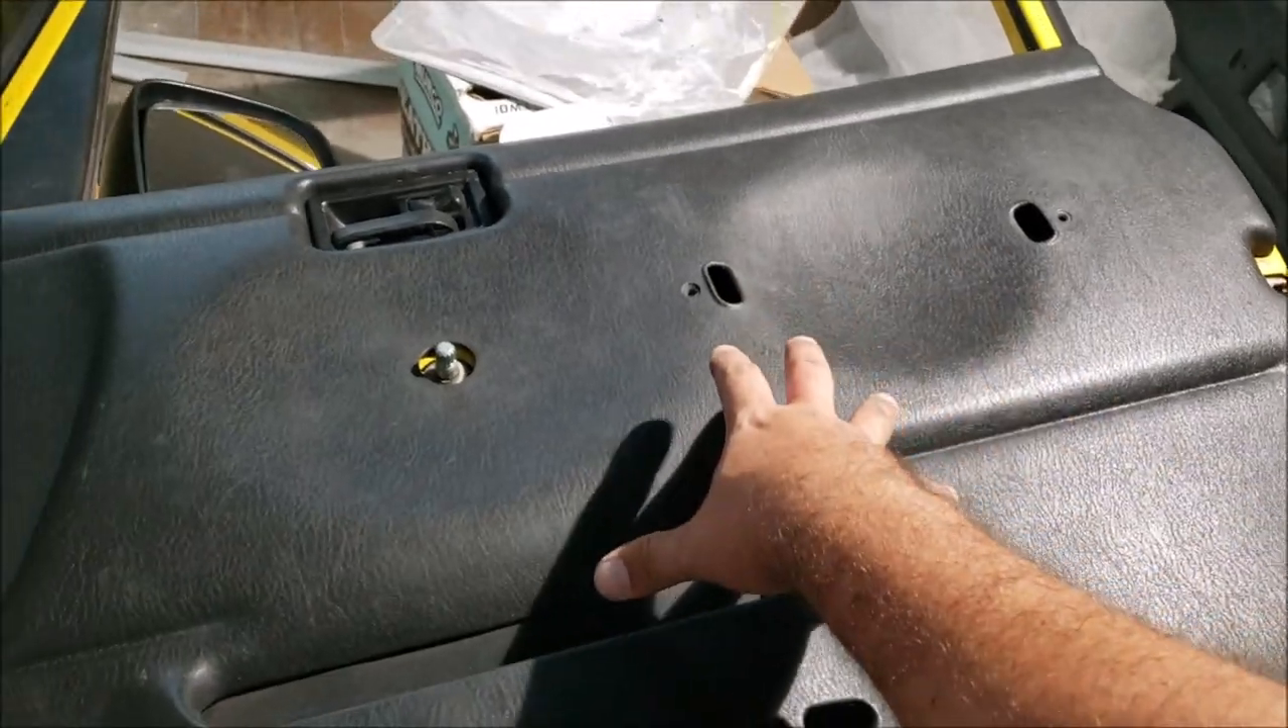We've got the door panel back on and it has to be clicked snapped in and resting in its normal position.